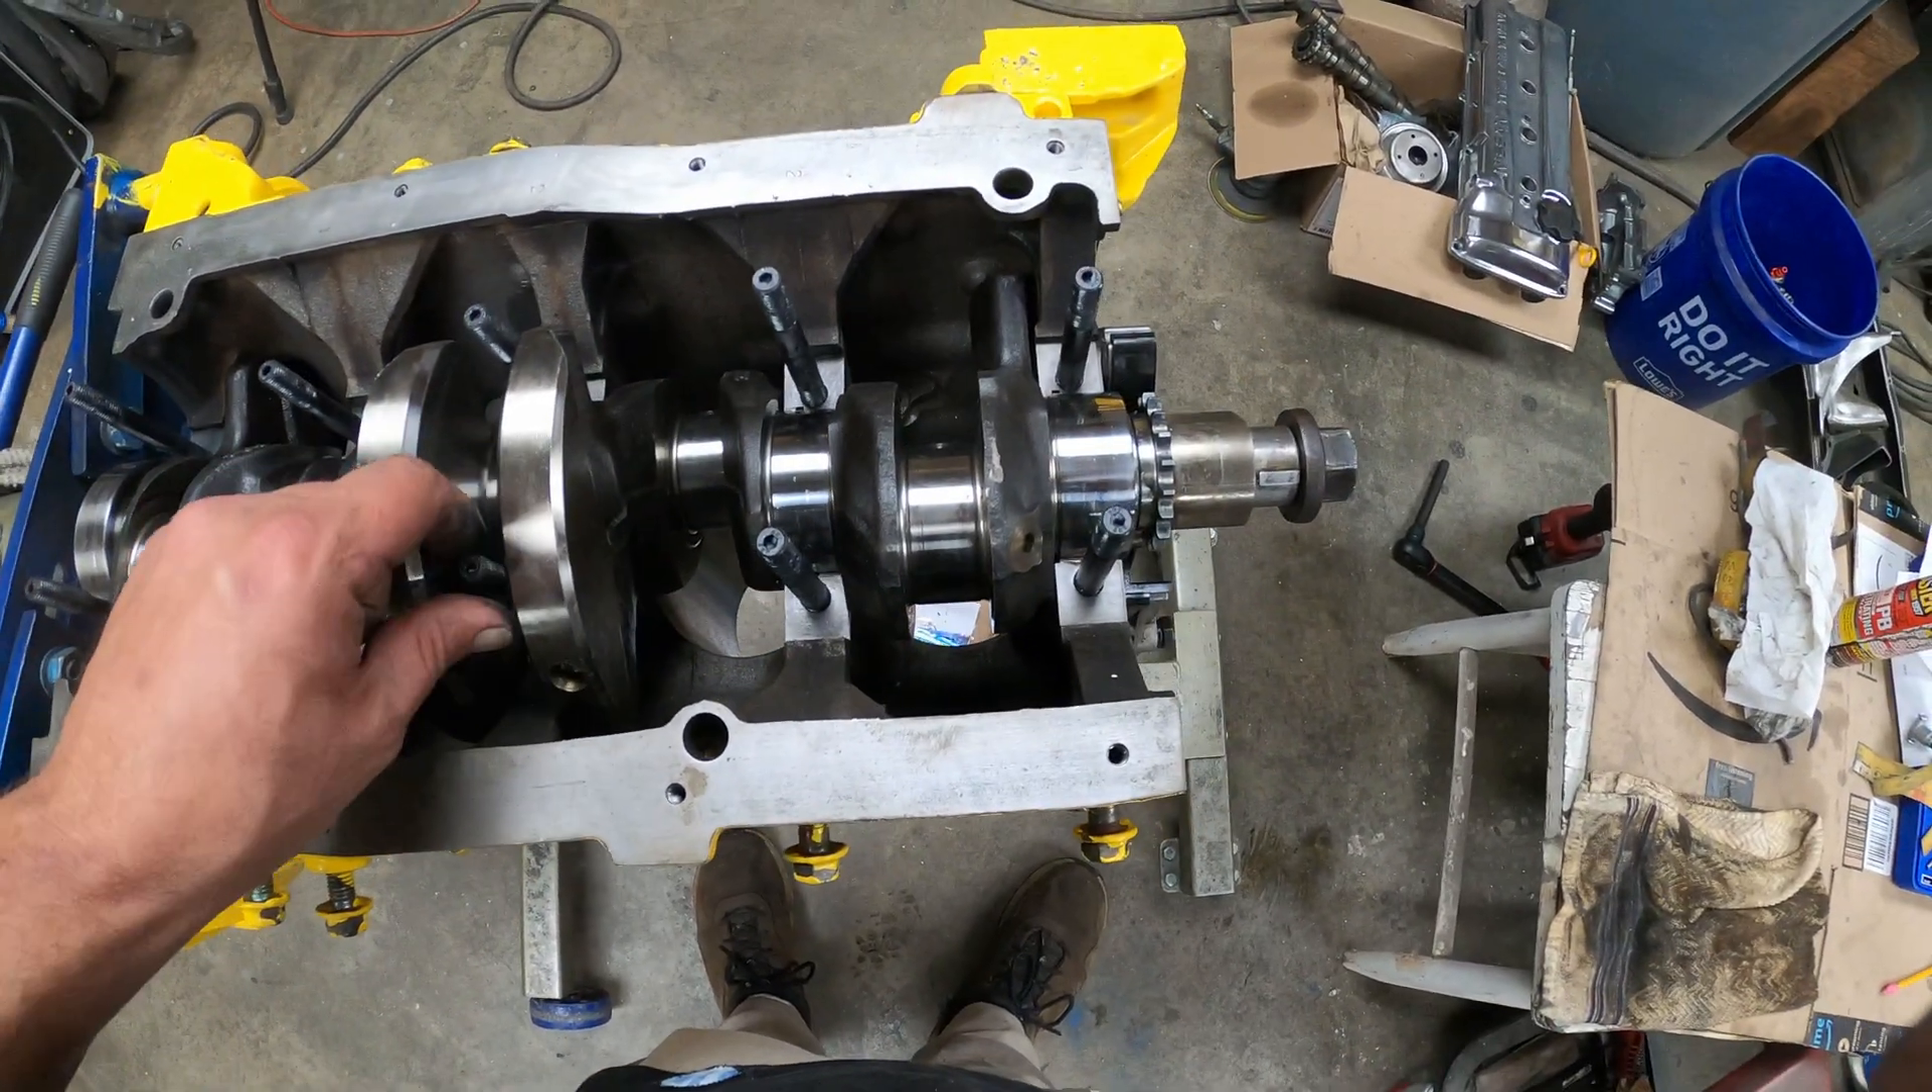Just got done setting the crank in there. You can see it's nice and shiny.